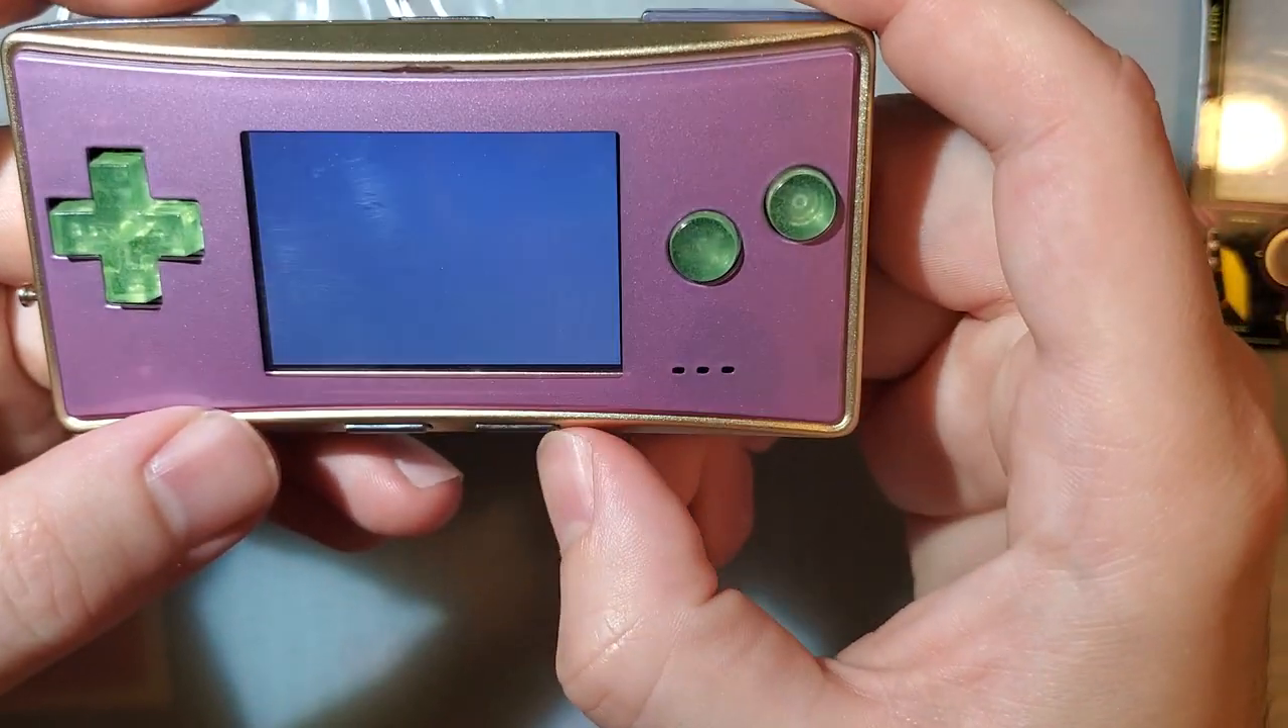So the faceplate actually fits on the shell pretty decently no complaints there.